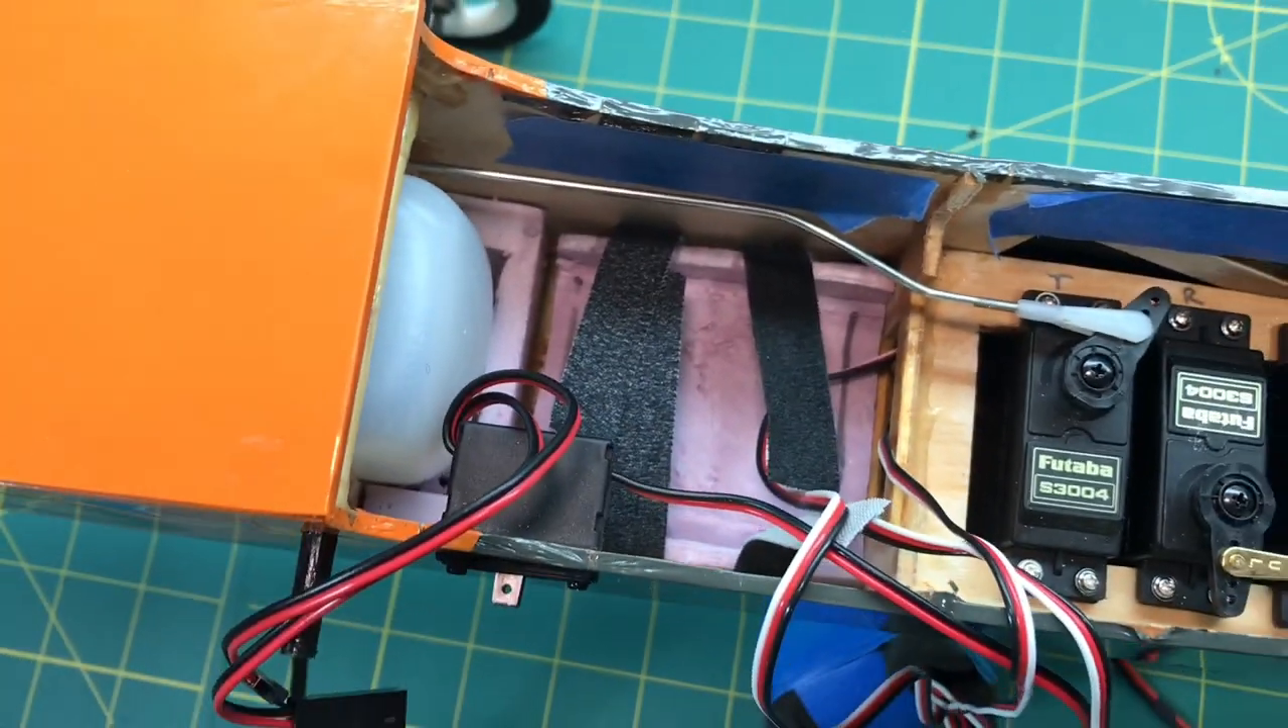I put my little foam tray back in here with the velcro and i um epoxied it in there with some five minute epoxy.